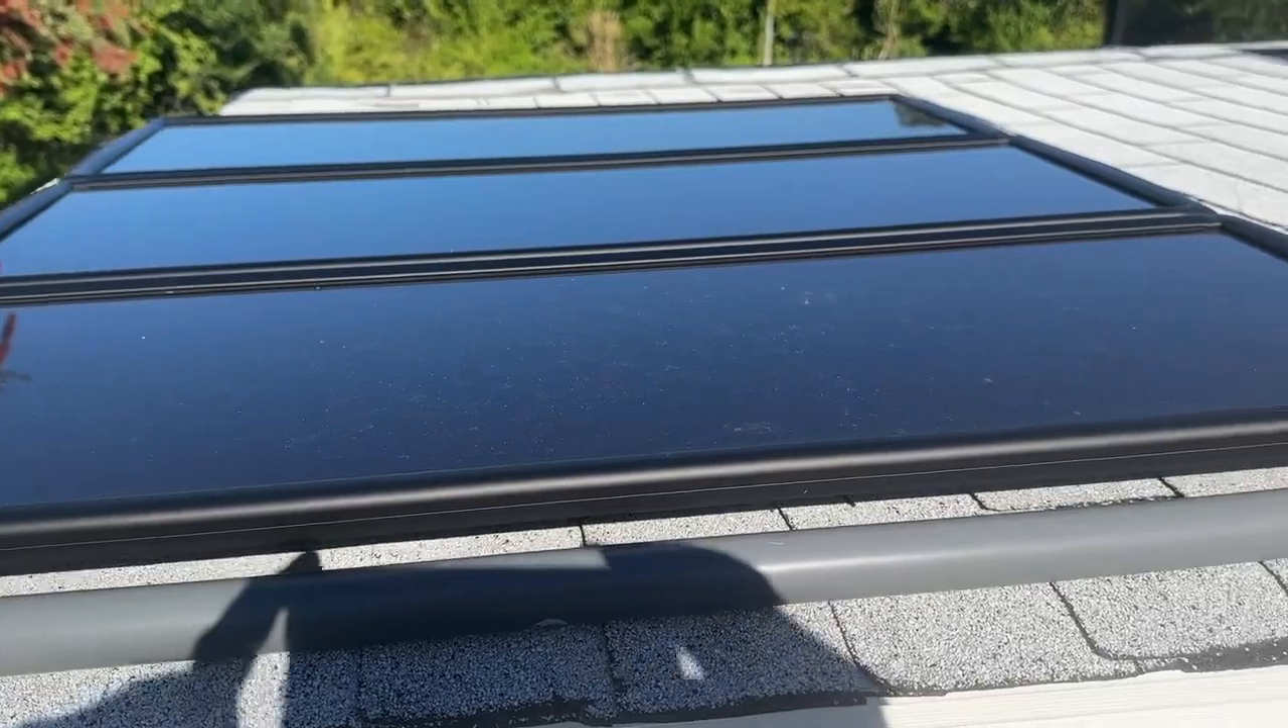Okay i finally completed the installation of the solar panels i put them on top of my shed right here.